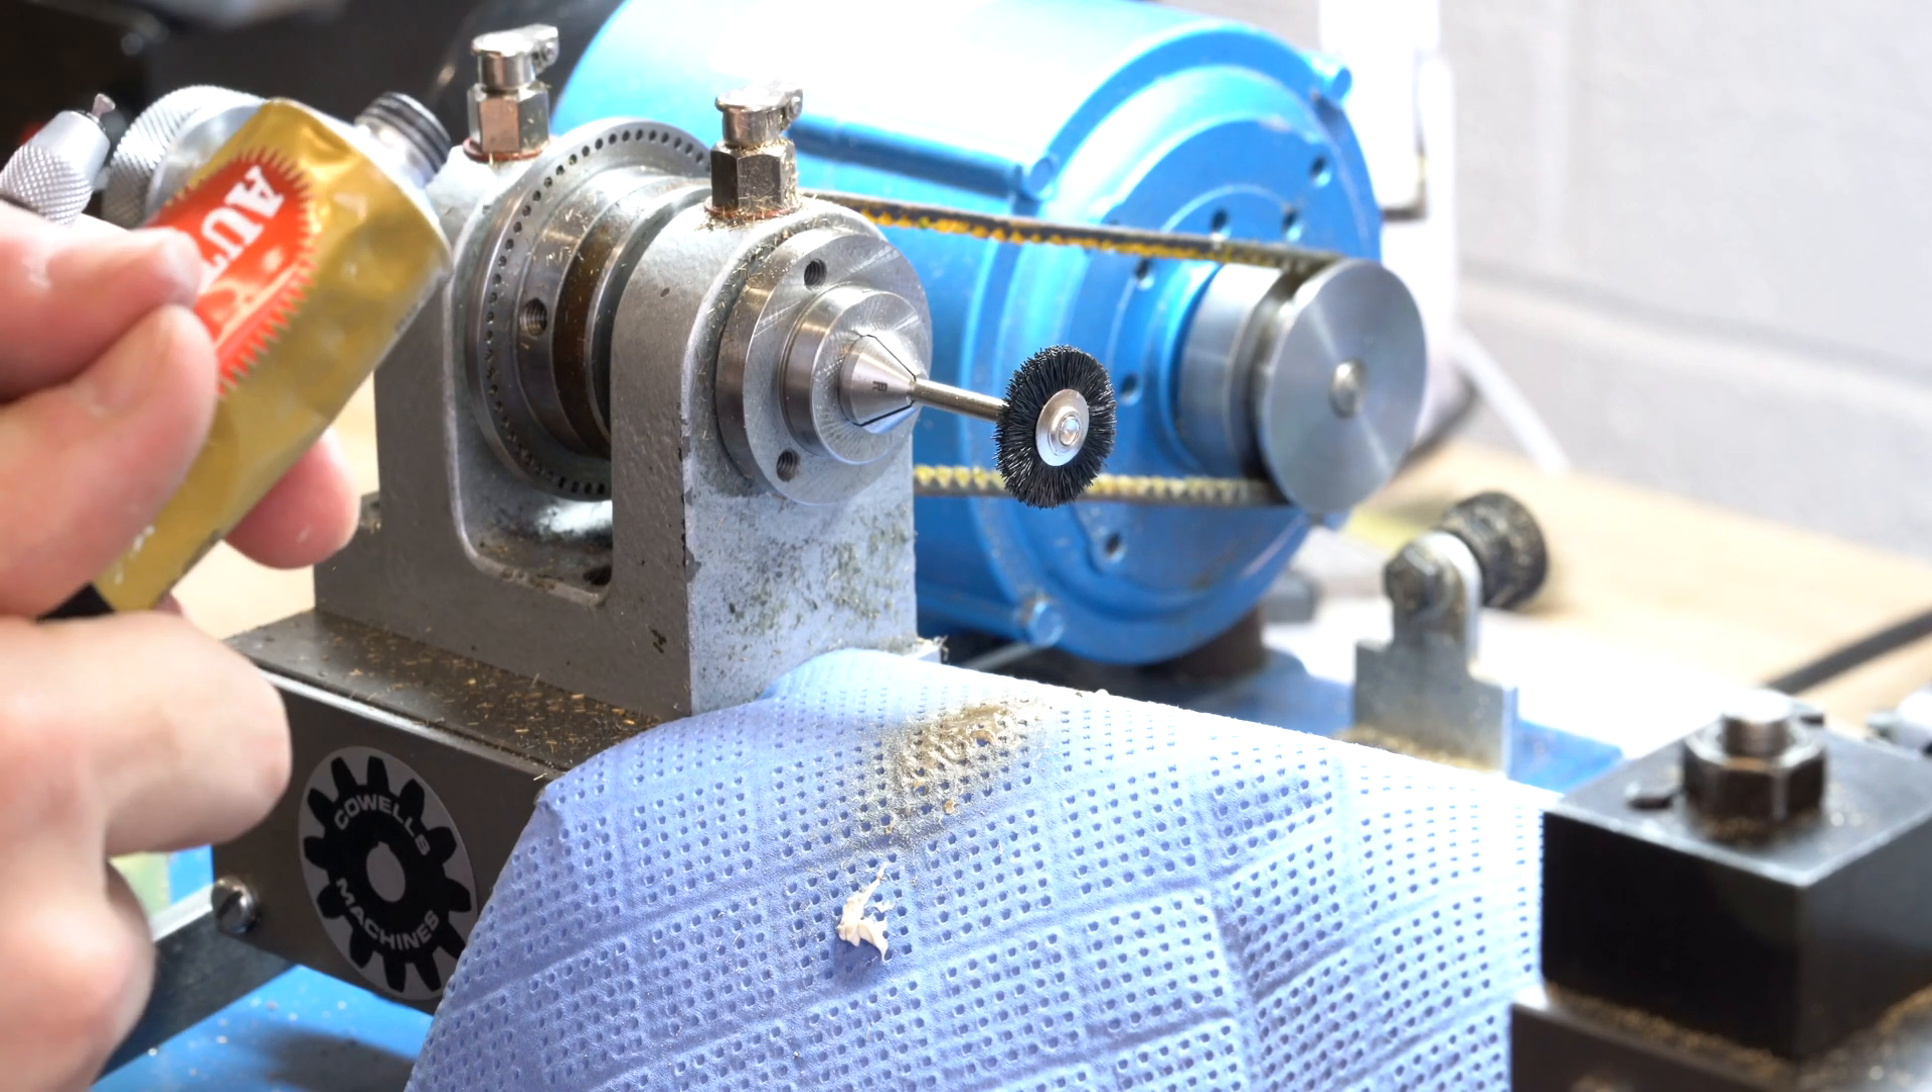So here I've got a horsehair wire brush in the spindle of the 8mm lathe.